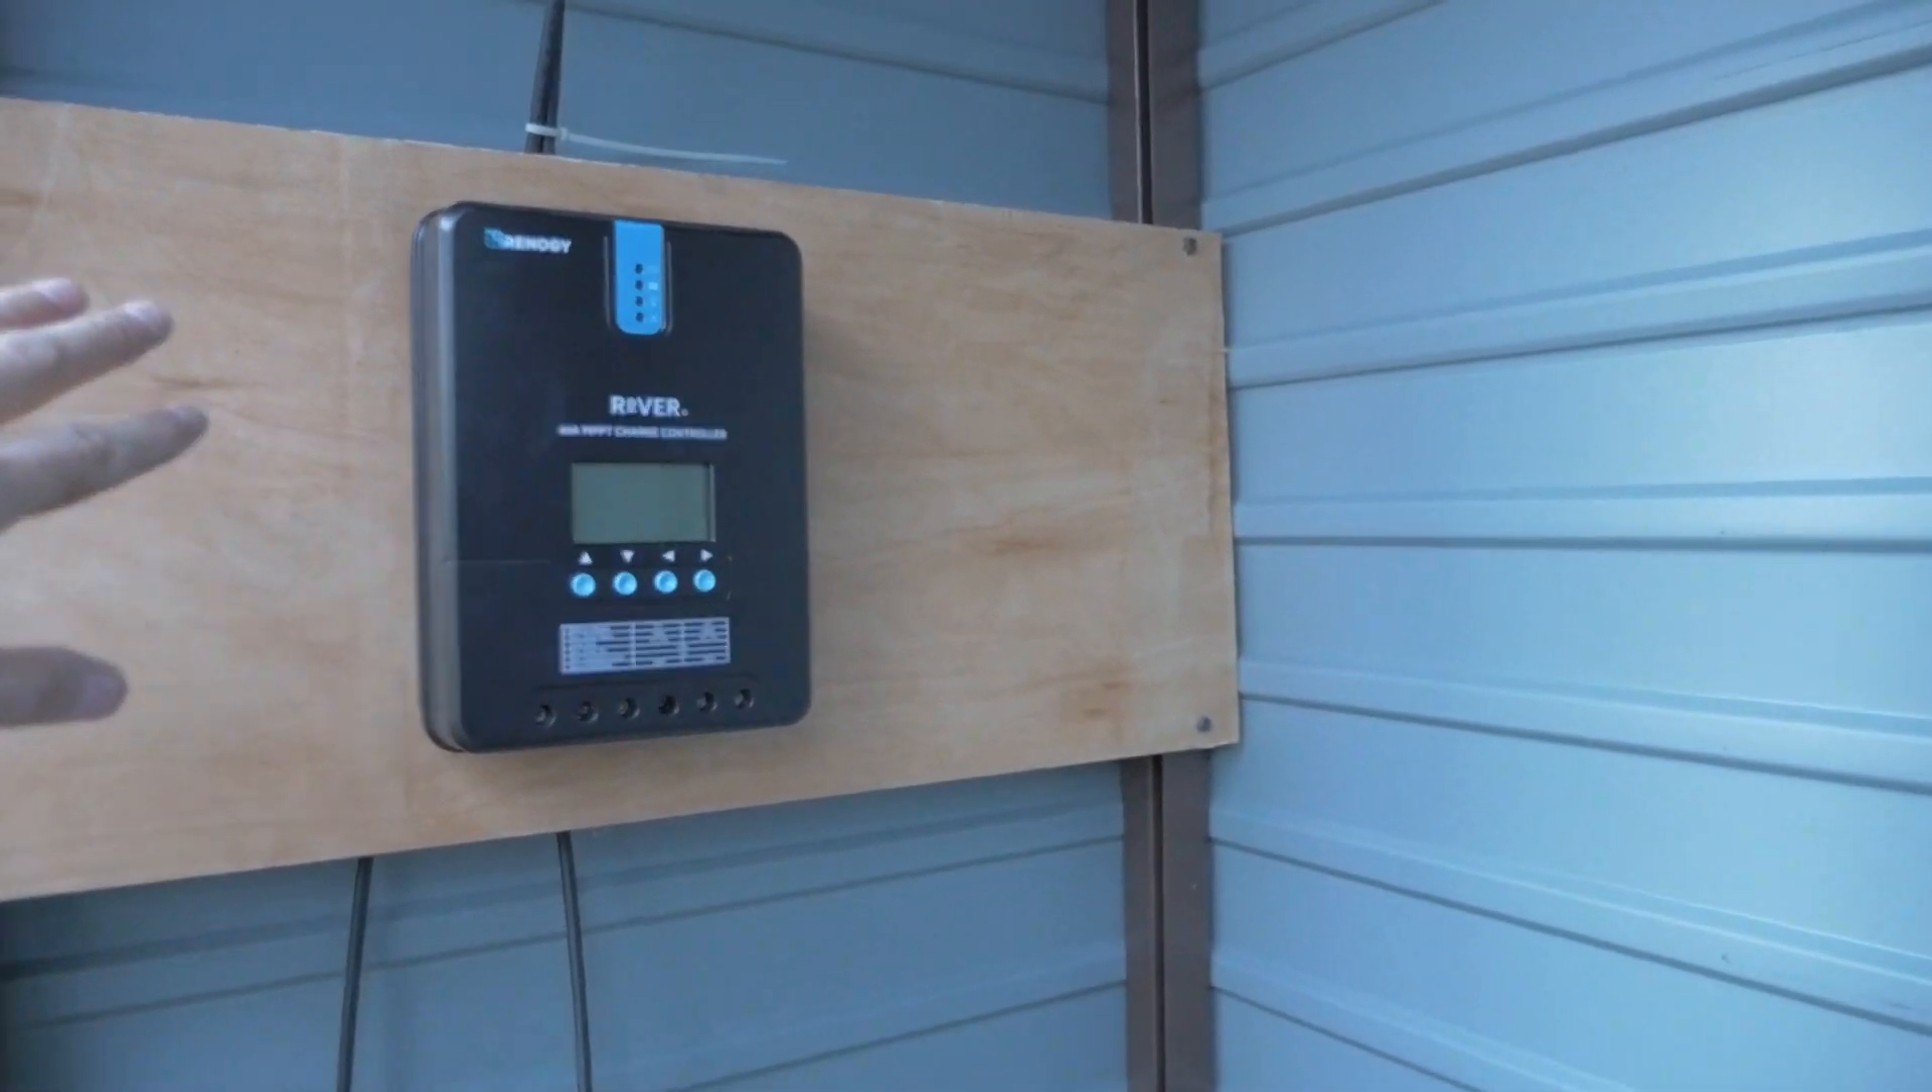Next phase guys, what we've done, we've put this board against the metal shed.